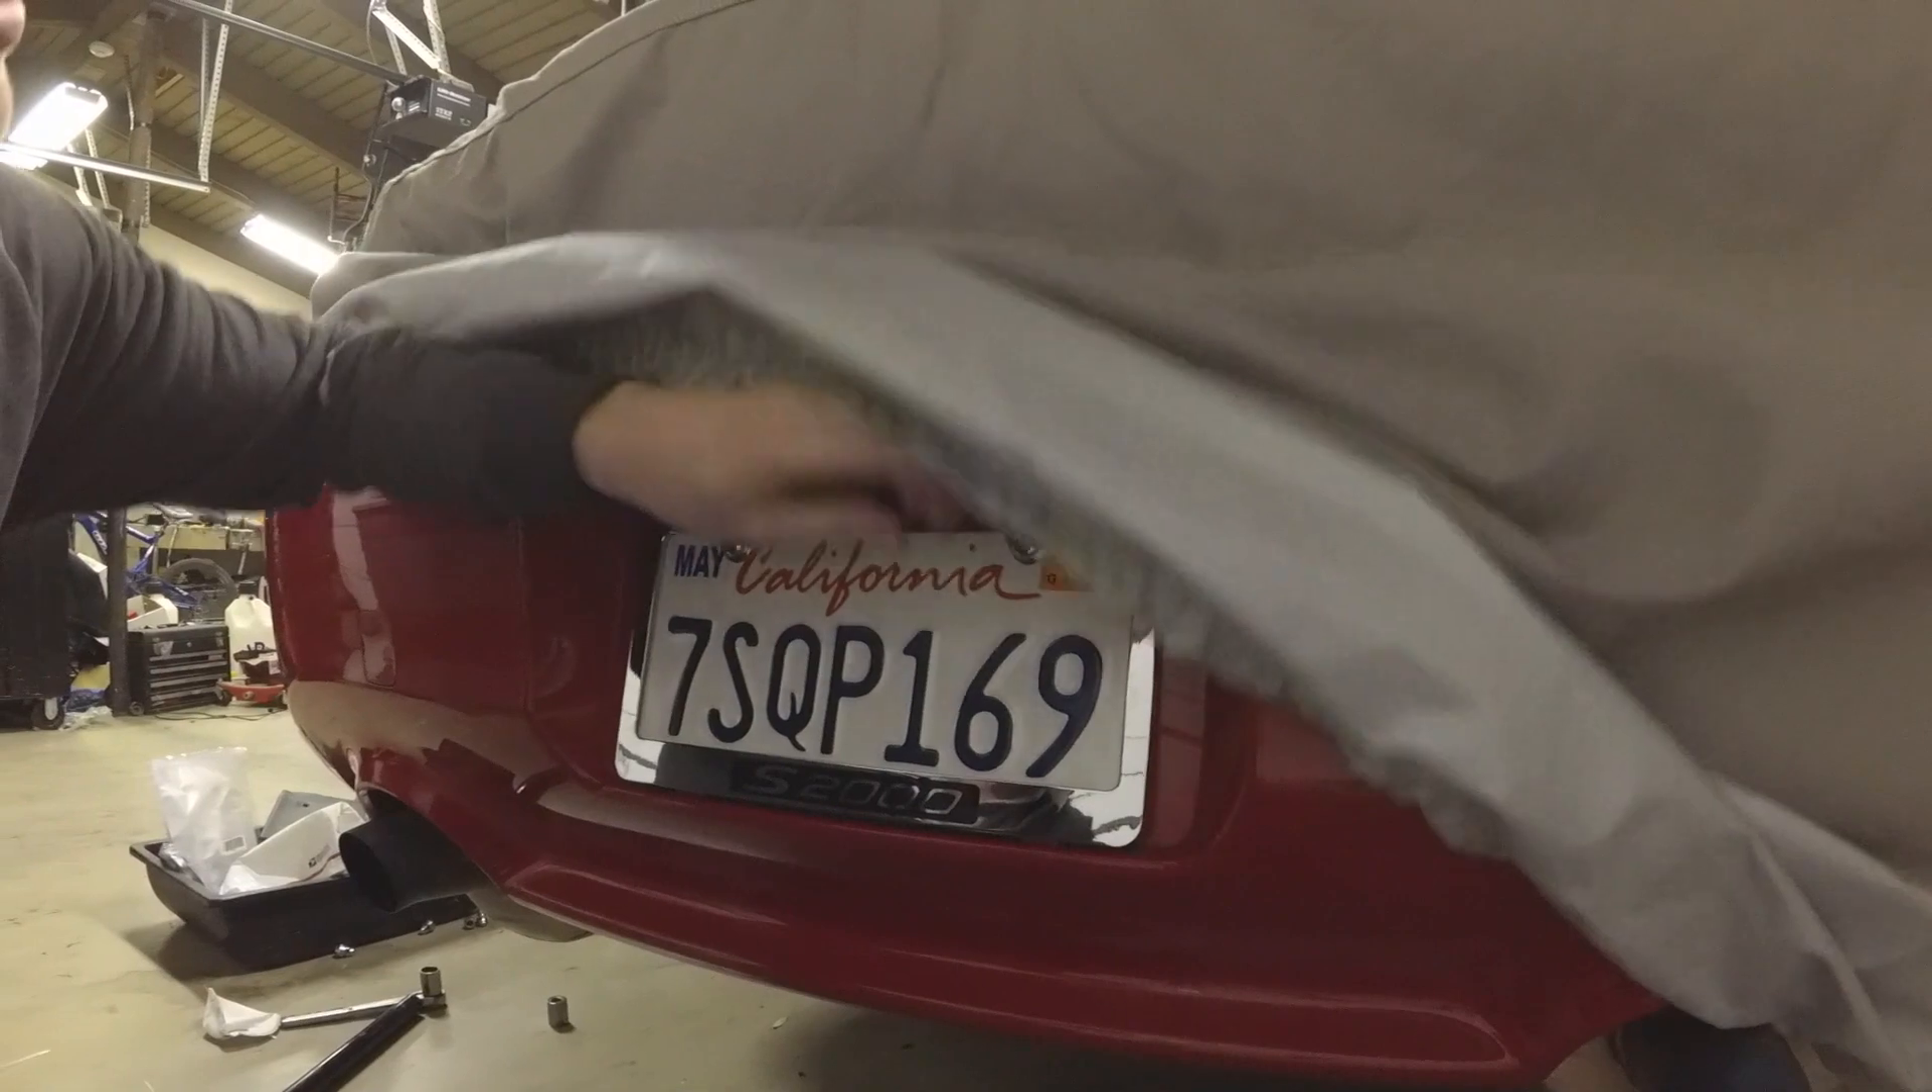But also, I put a license plate frame on here. Nice little S2000 license plate frame.